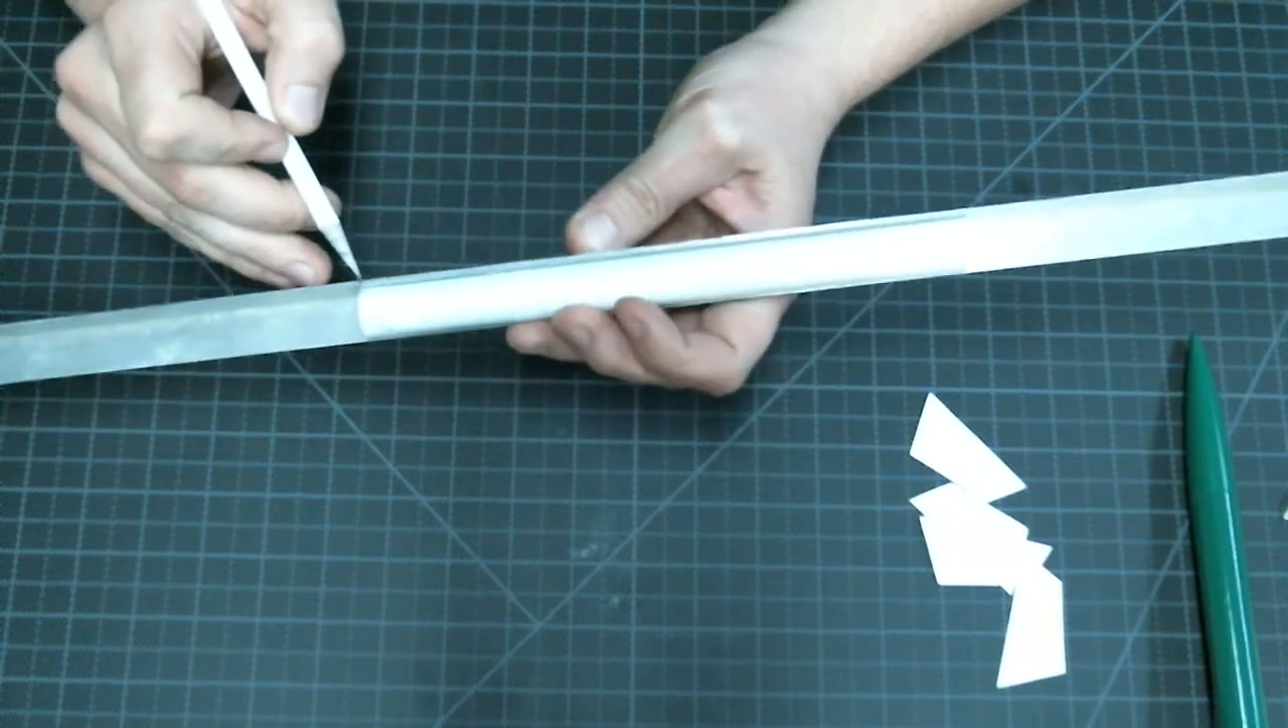My body tube sits nicely inside the aluminum angle and it gives me a nice straight edge to draw a line with.